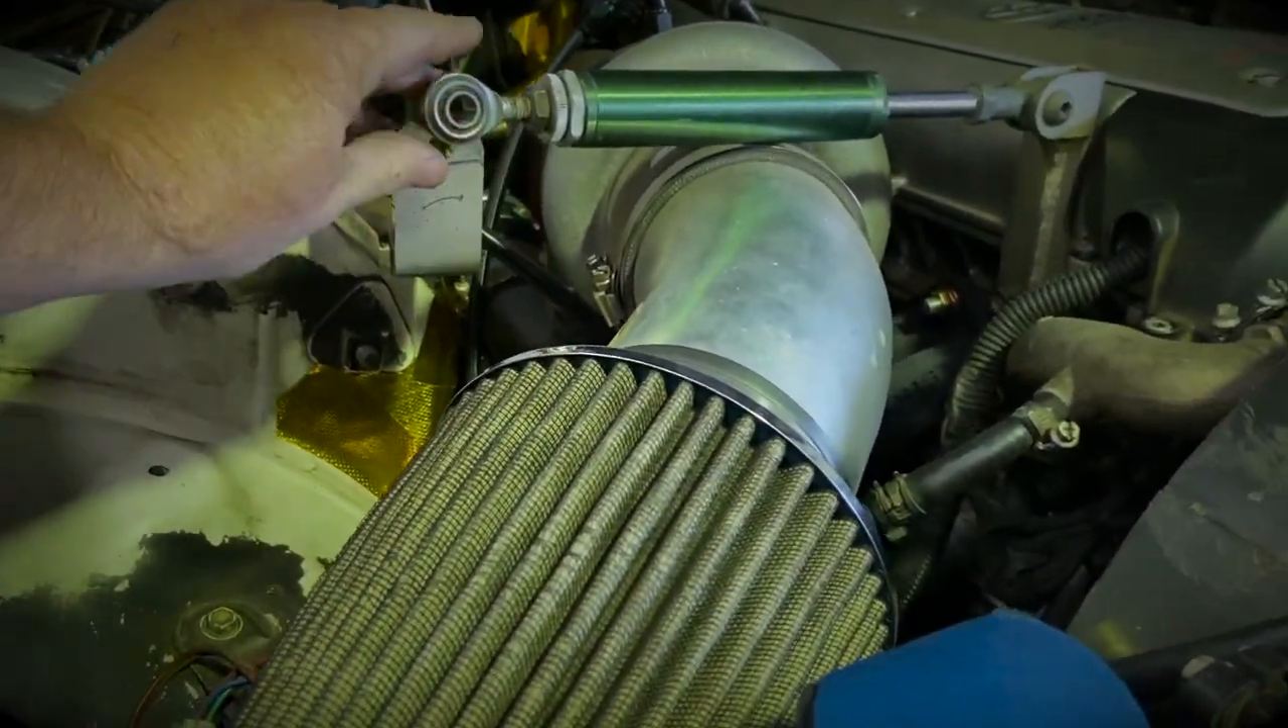The only problem with it is it's not designed to have a big high mount turbo on it so as you can see it's hitting there and it's not uh getting down low enough to get on there.